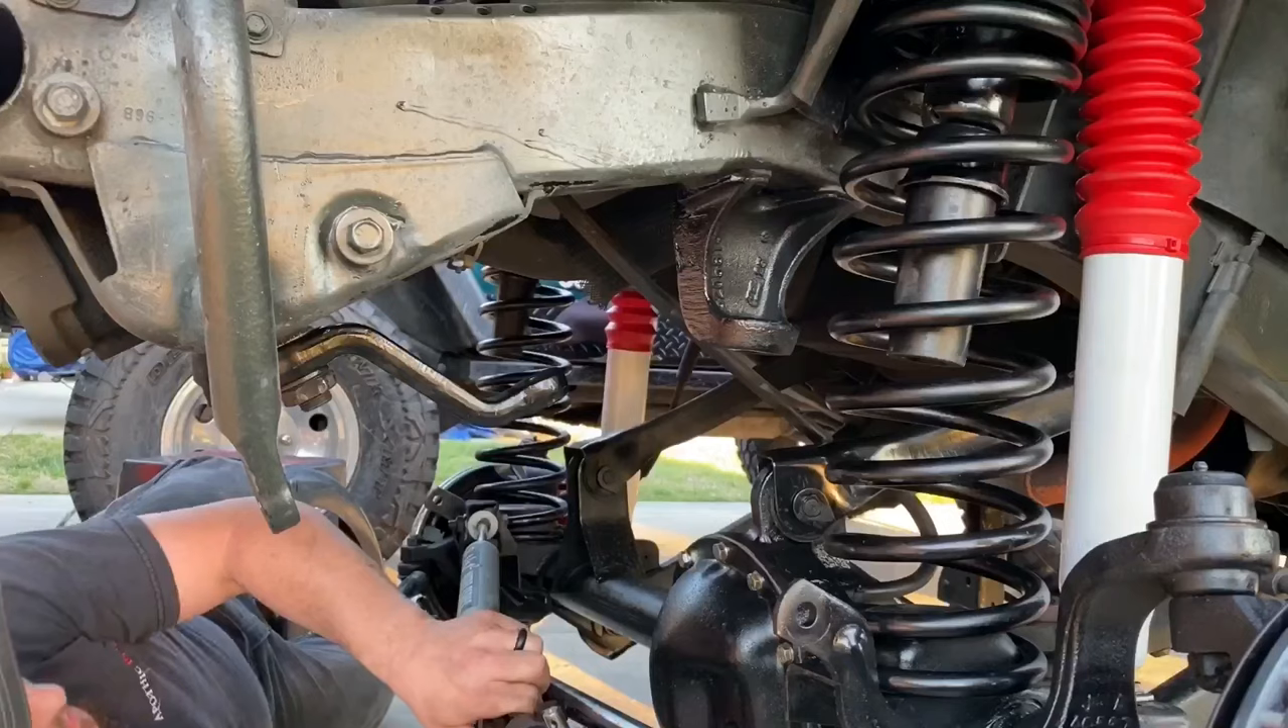So at this point you can see that the skyjacker 700 series shocks are installed.